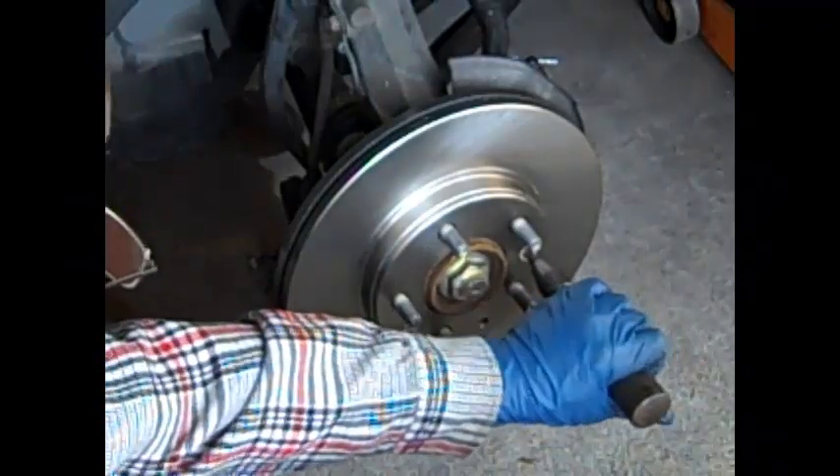I've slipped the new rotor on. They just slip right up there.